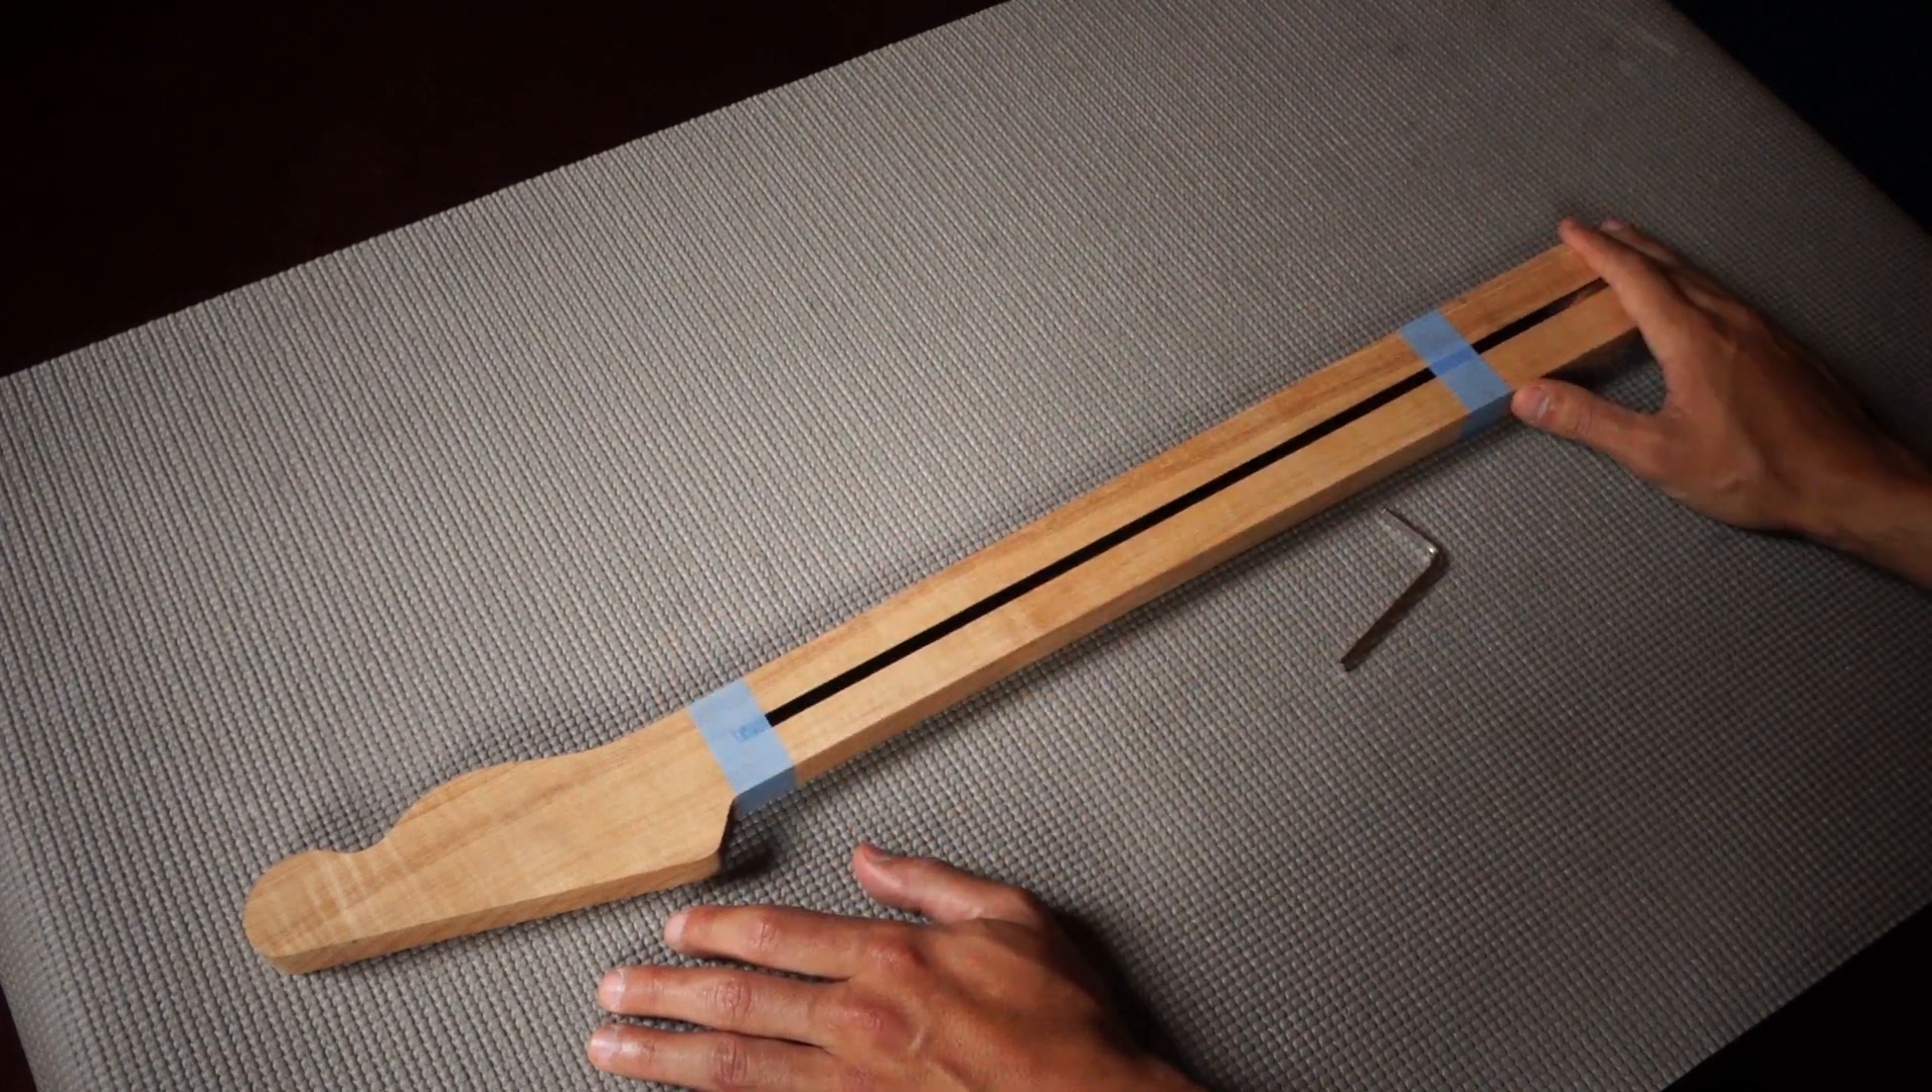Now normally the fretboard would be glued on here but this way it offers a good way of showing how the truss rod works.